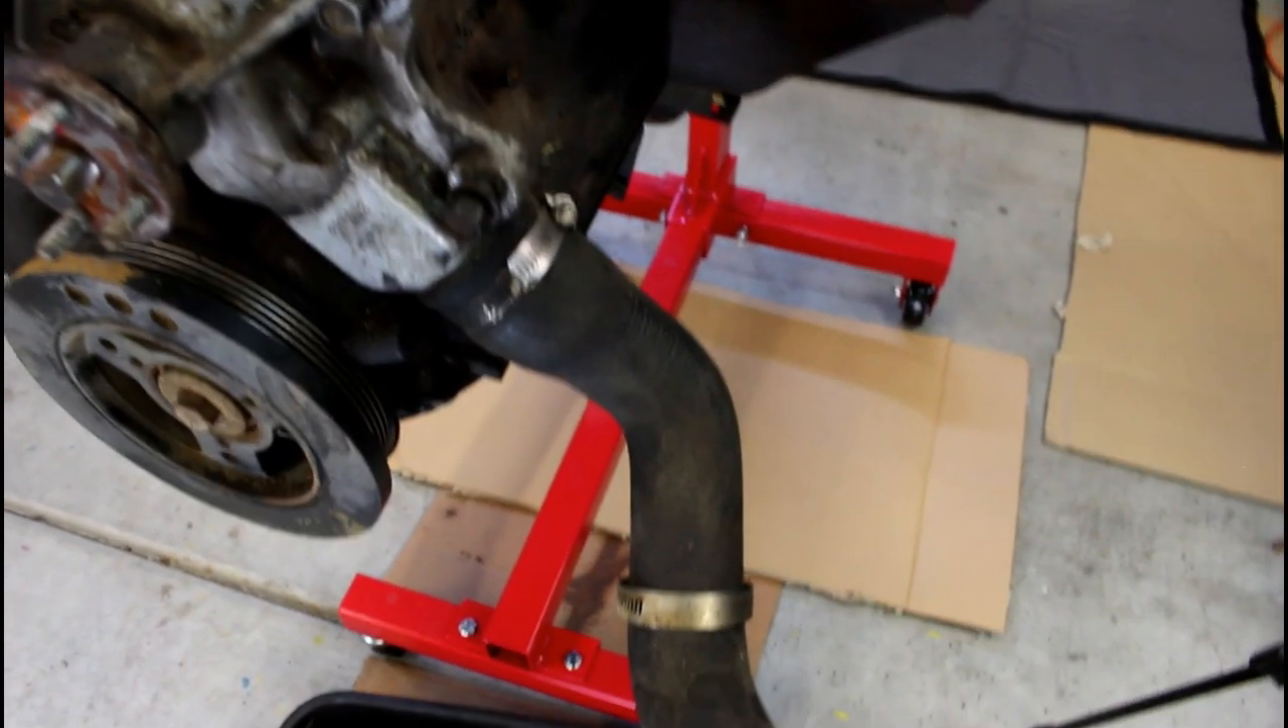I still have one hose attached right here.